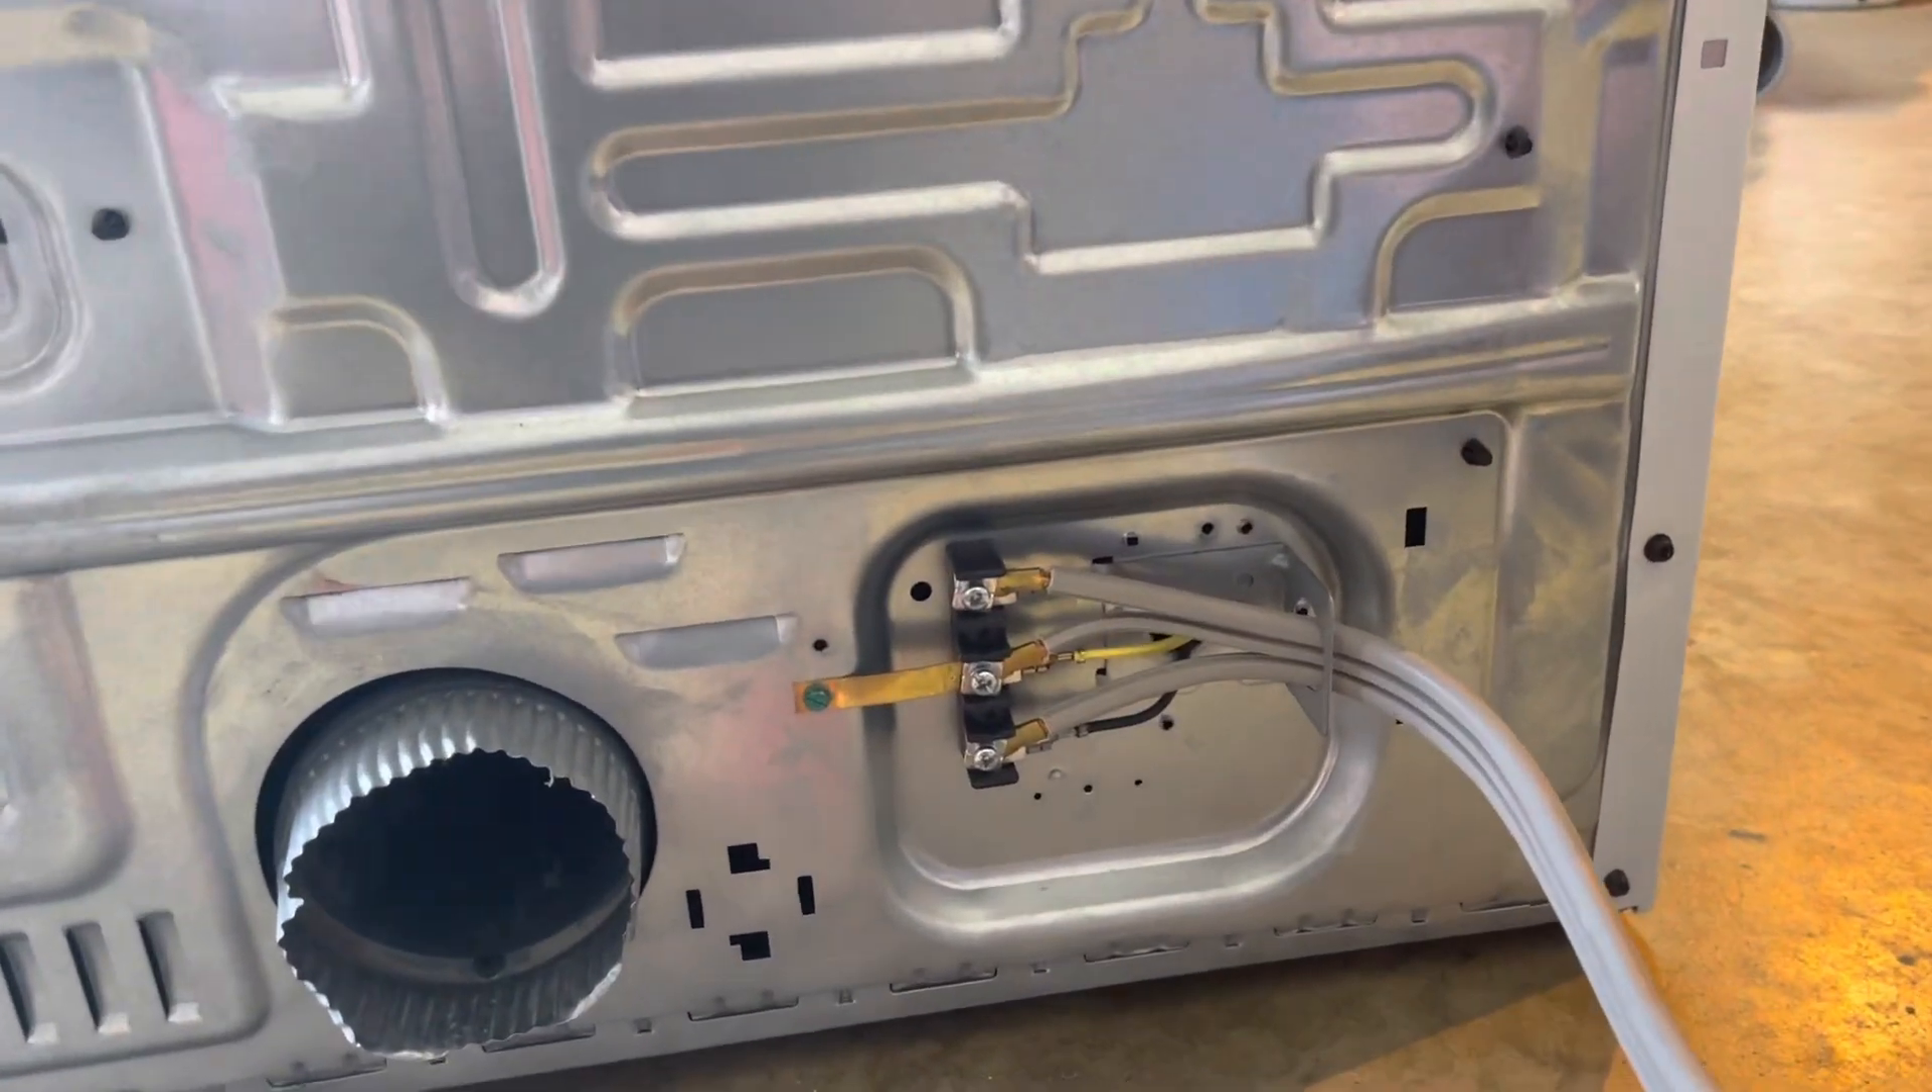As you can see we have the screws already screwed into the back of the dryer here so I just want to point out that the middle is your ground and your neutral.